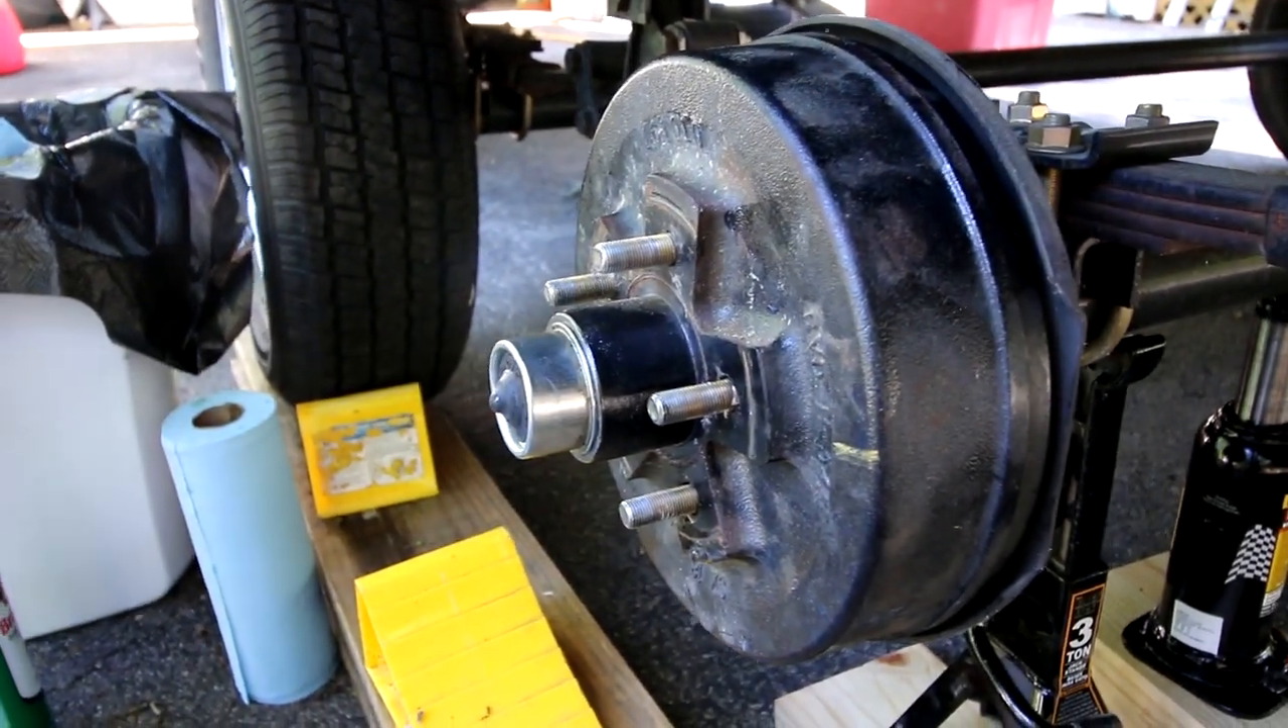So the only thing left to do is to put the tire back on and then we got to torque the lug nuts.